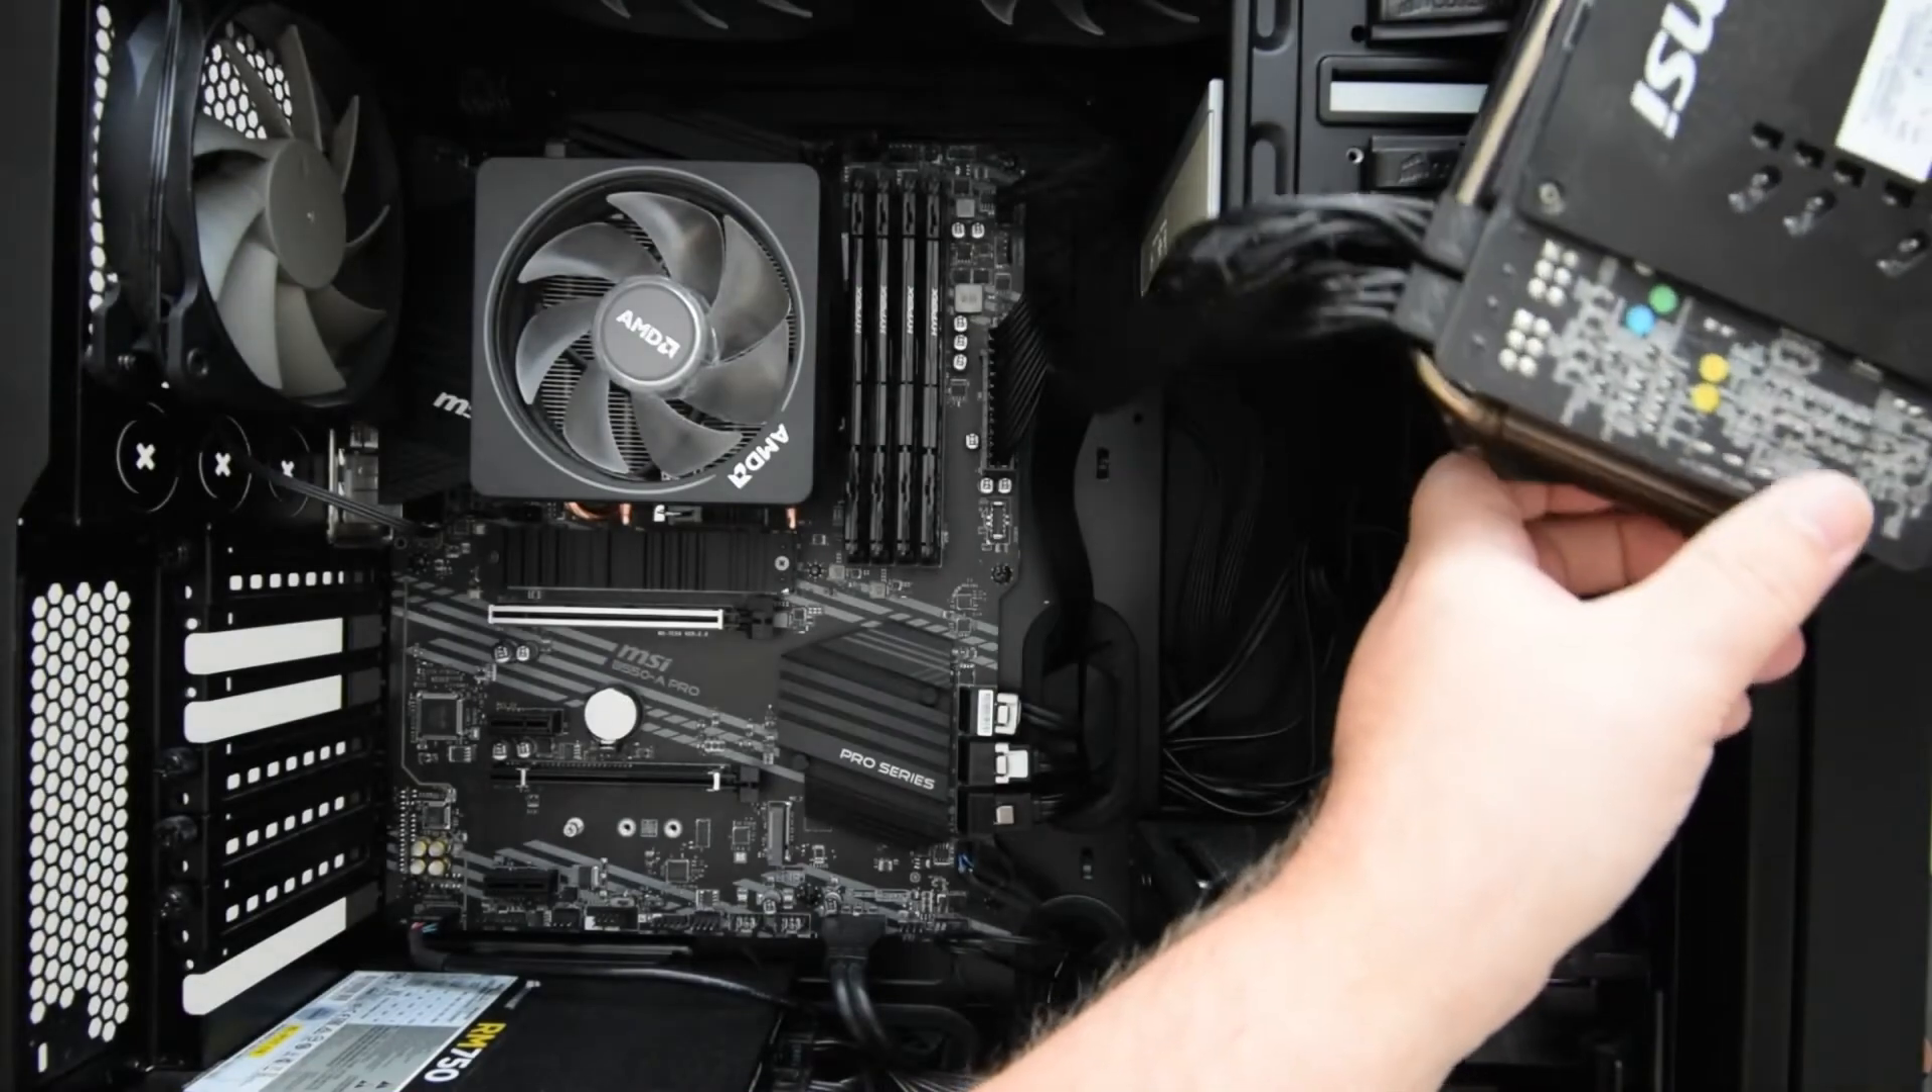So that's the graphics card out so we just pop that down for a second out of the way.